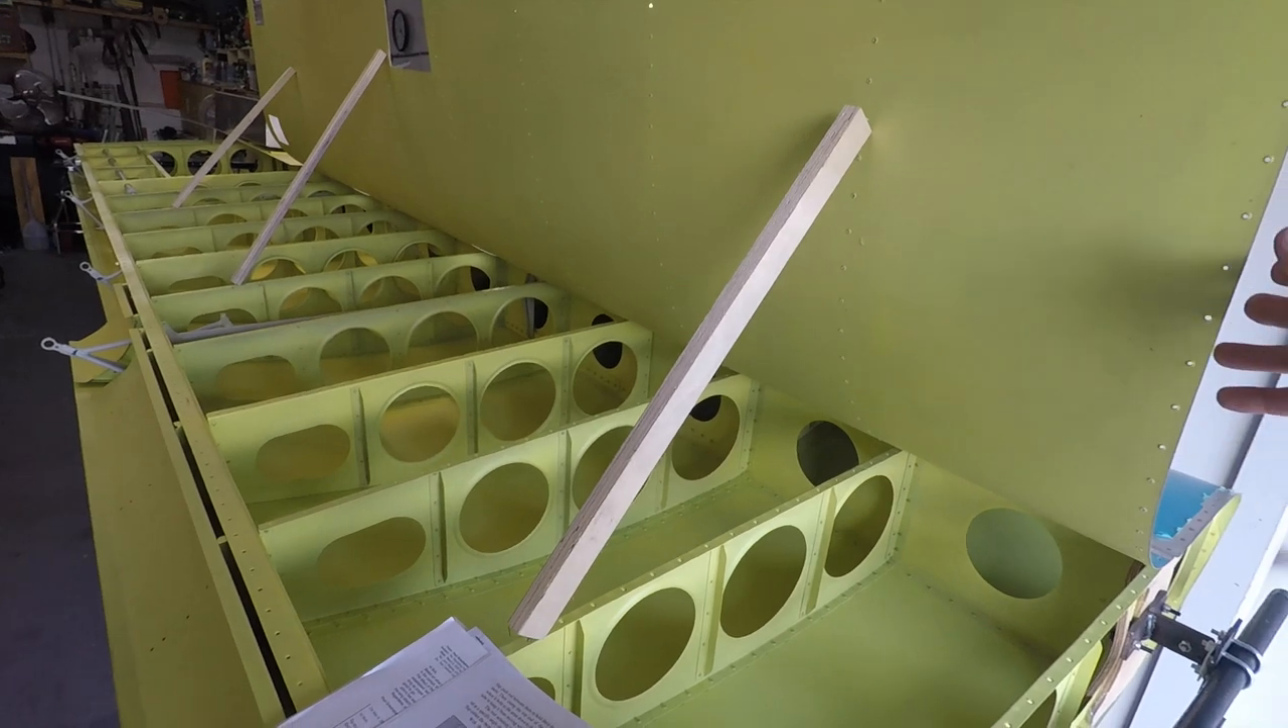Only thing left to do is a lot of the internal functions, the skin, this final skin will be riveted in place once we complete a lot of these internal assemblies. For right now, the skin is just propped up.